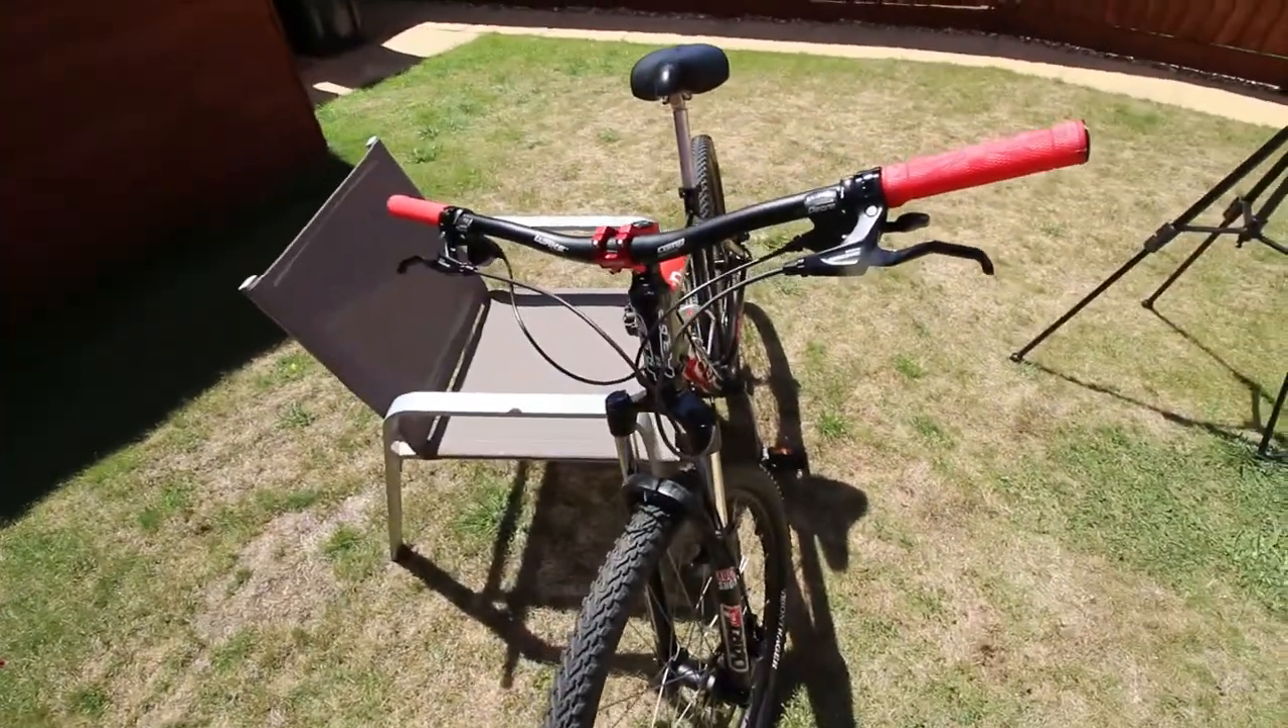Here's the finished bike then, it's got the new stem and handlebar on, new grips, new brake levers.